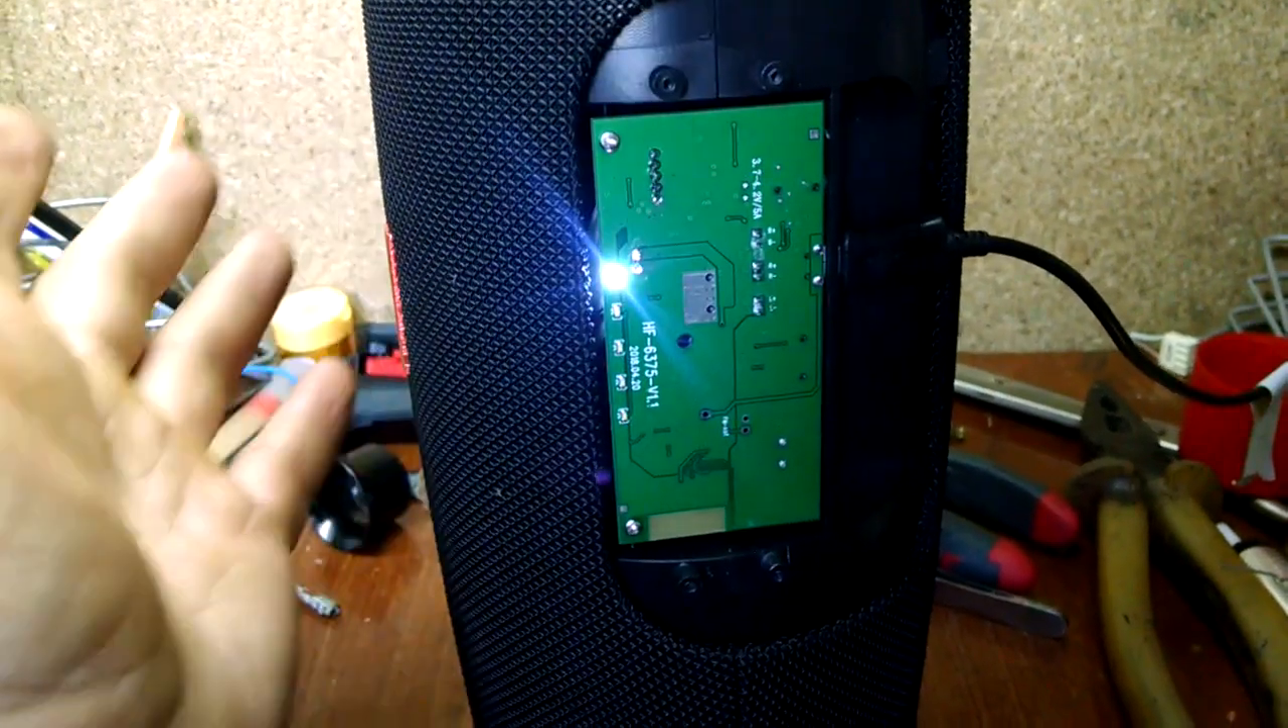Поставил я на место плату все теперь собираю в обратной последовательности.